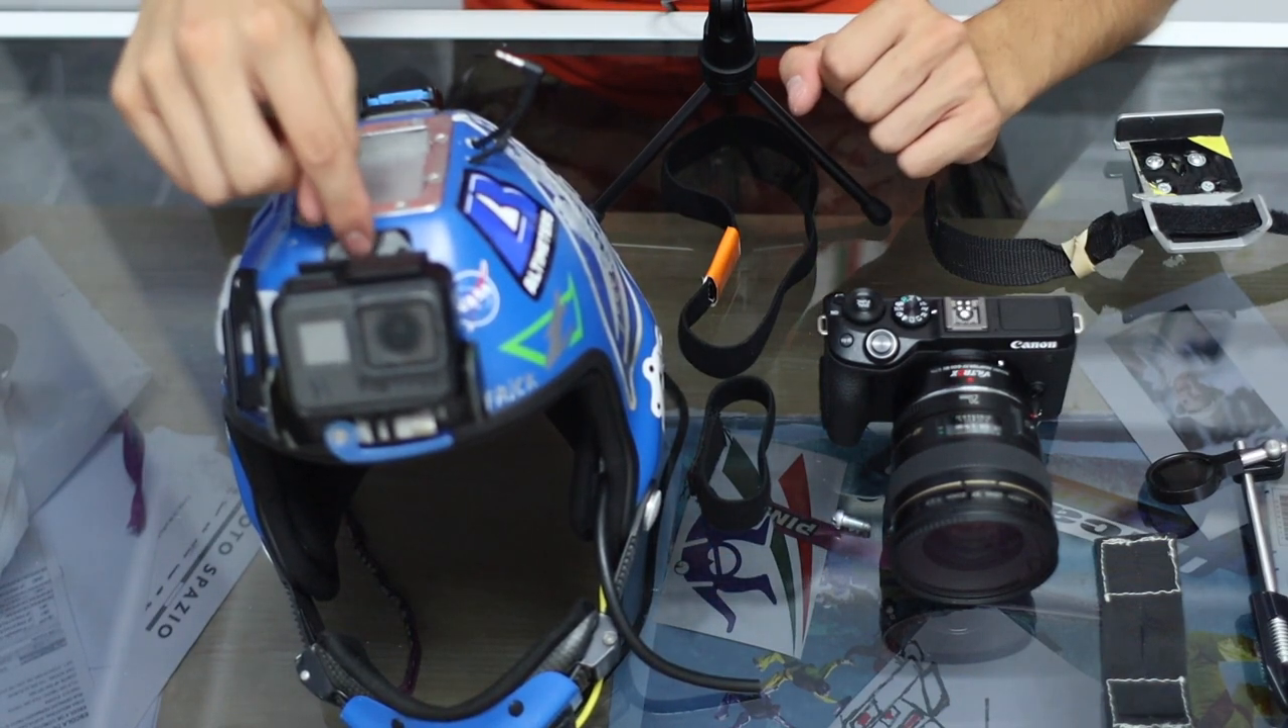So now we have our gopro on.